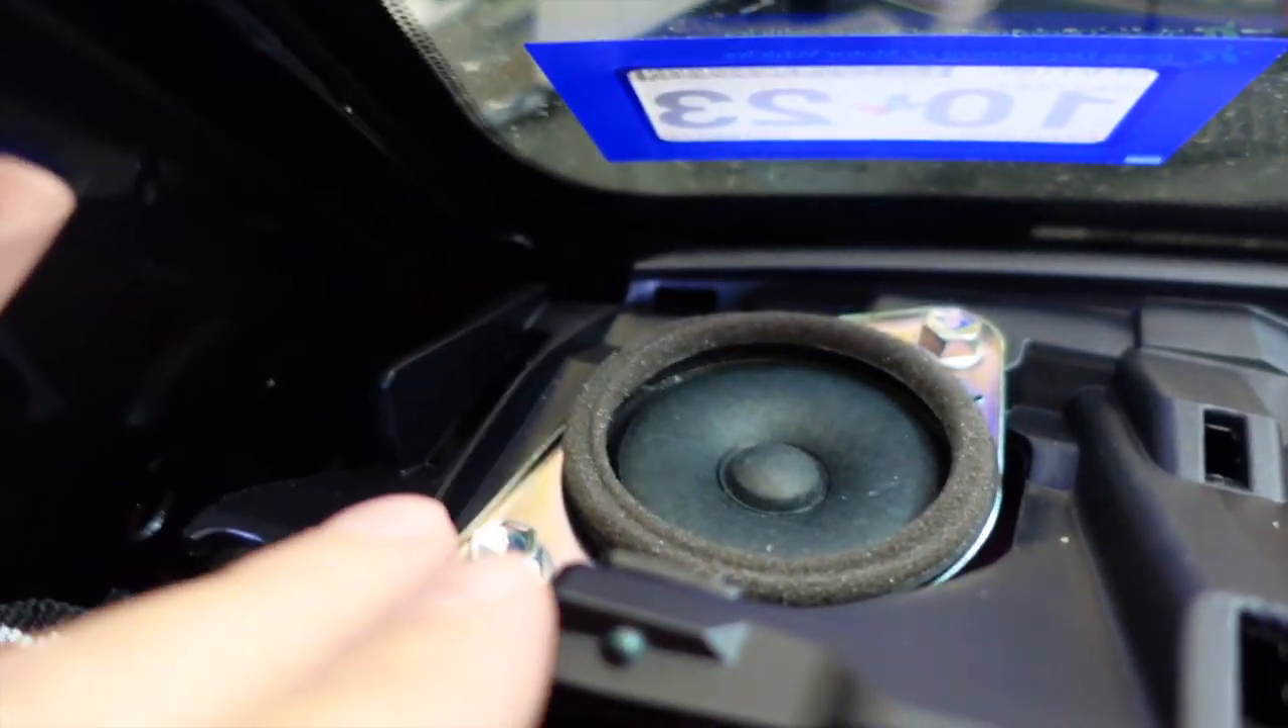So we now have the speaker exposed, if you will.